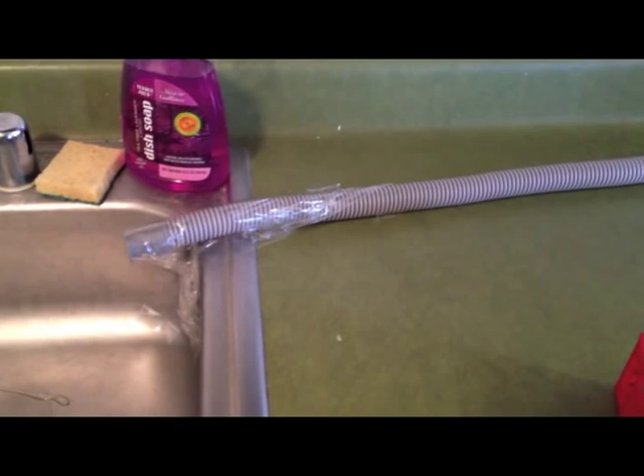One thing I need to finish up on is the drainage hose. At the moment I just taped it down.